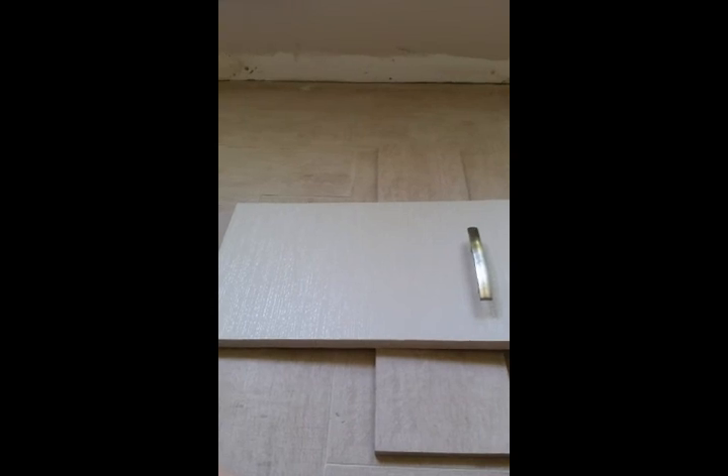There you have it one completed door with the door knob already installed ready to be hung up.